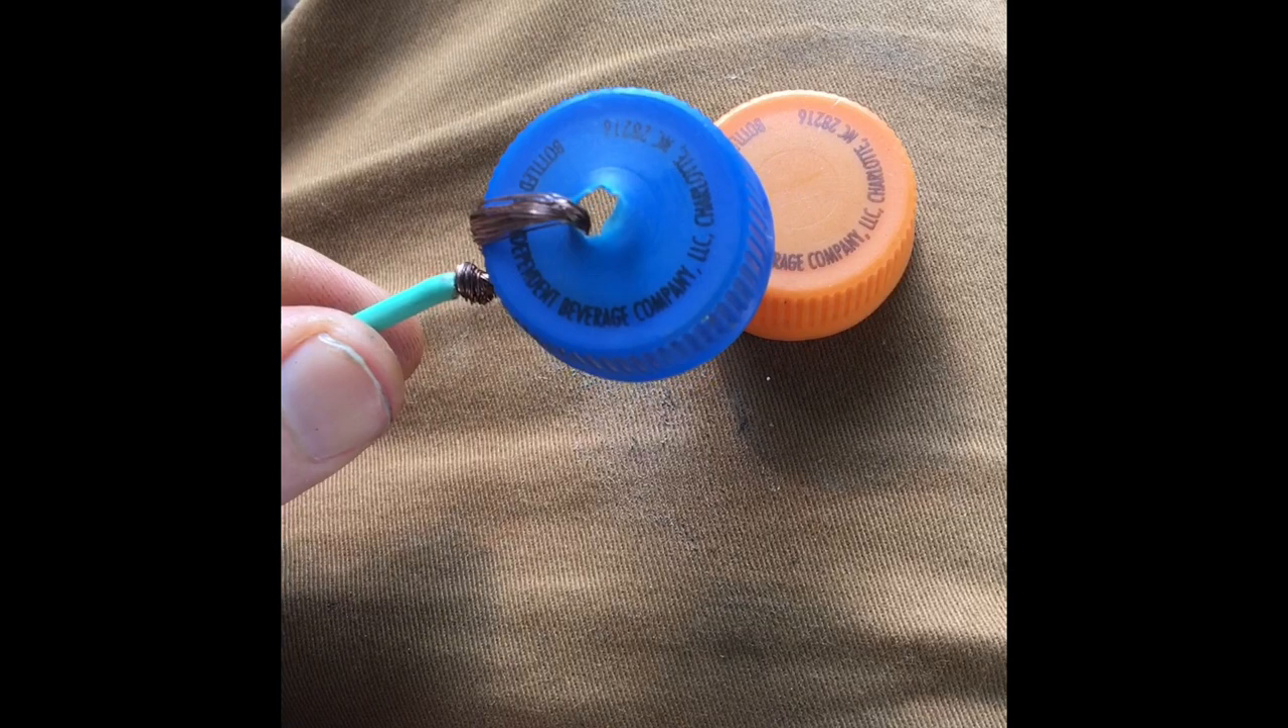So I have two bottle caps here, and I just put a hole in one of them and put the copper through.